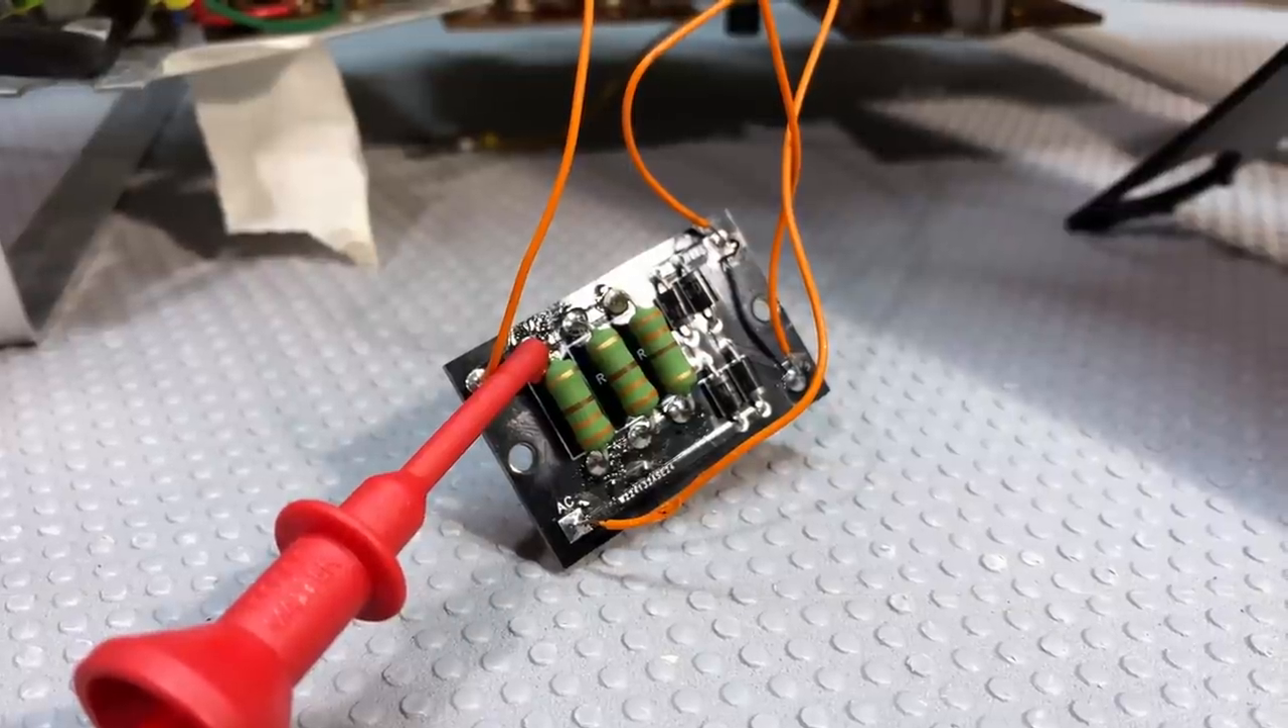So I've soldered the three resistors, the 330 ohms, so we get about 110 ohms, three resistors in parallel.